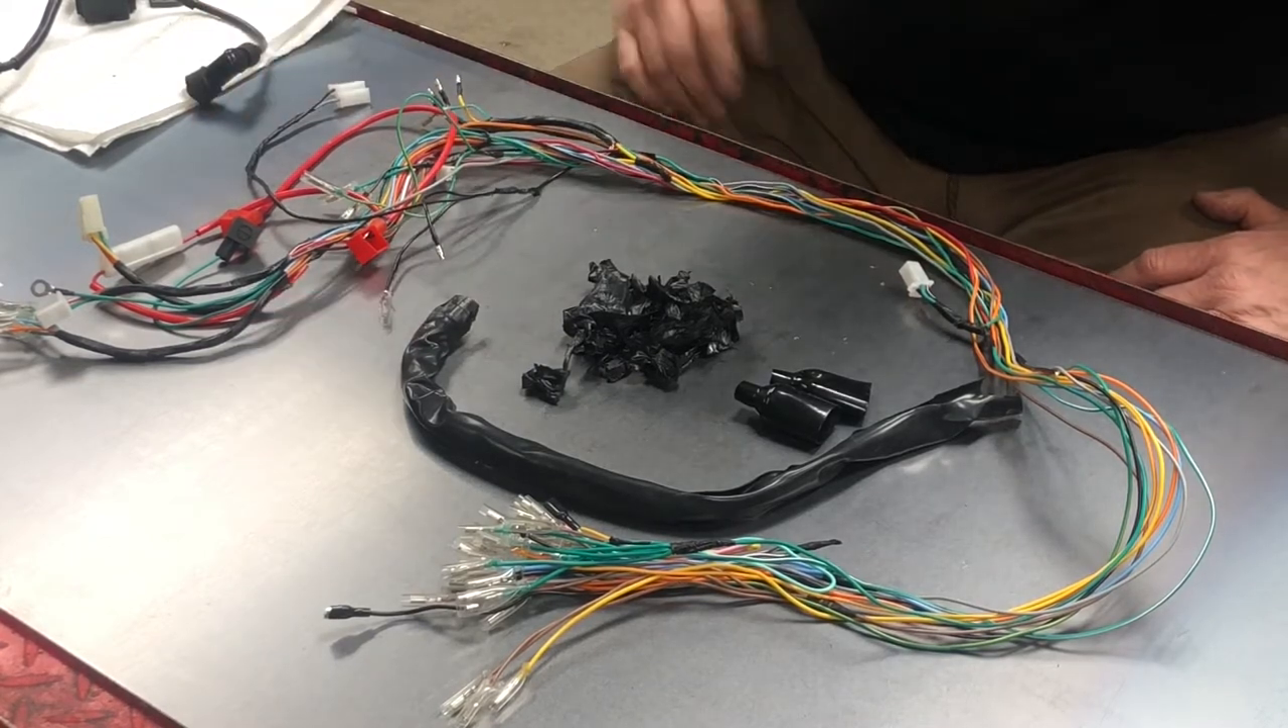So I have stripped down most of the wrapping off of the harness.